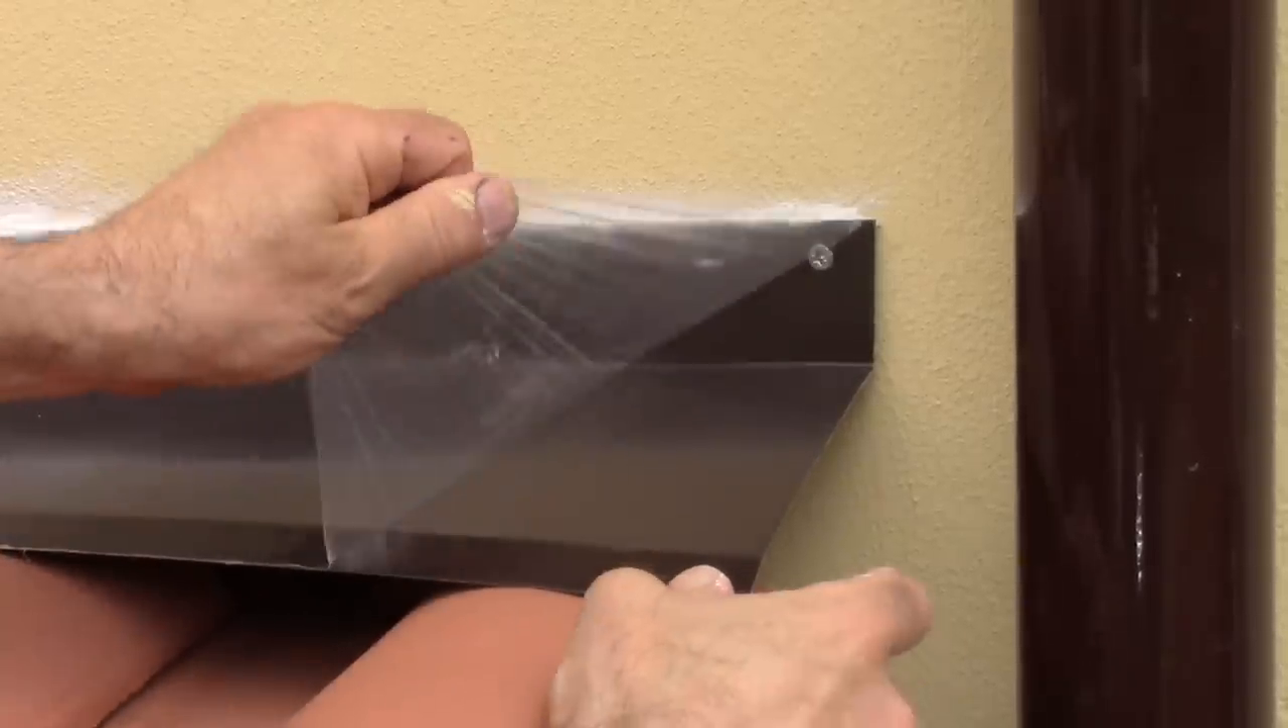Ok la alzatina è stata installata e sigillata ora rimuovo la pellicola protettiva e vado a completare il lavoro andando a pitturare.